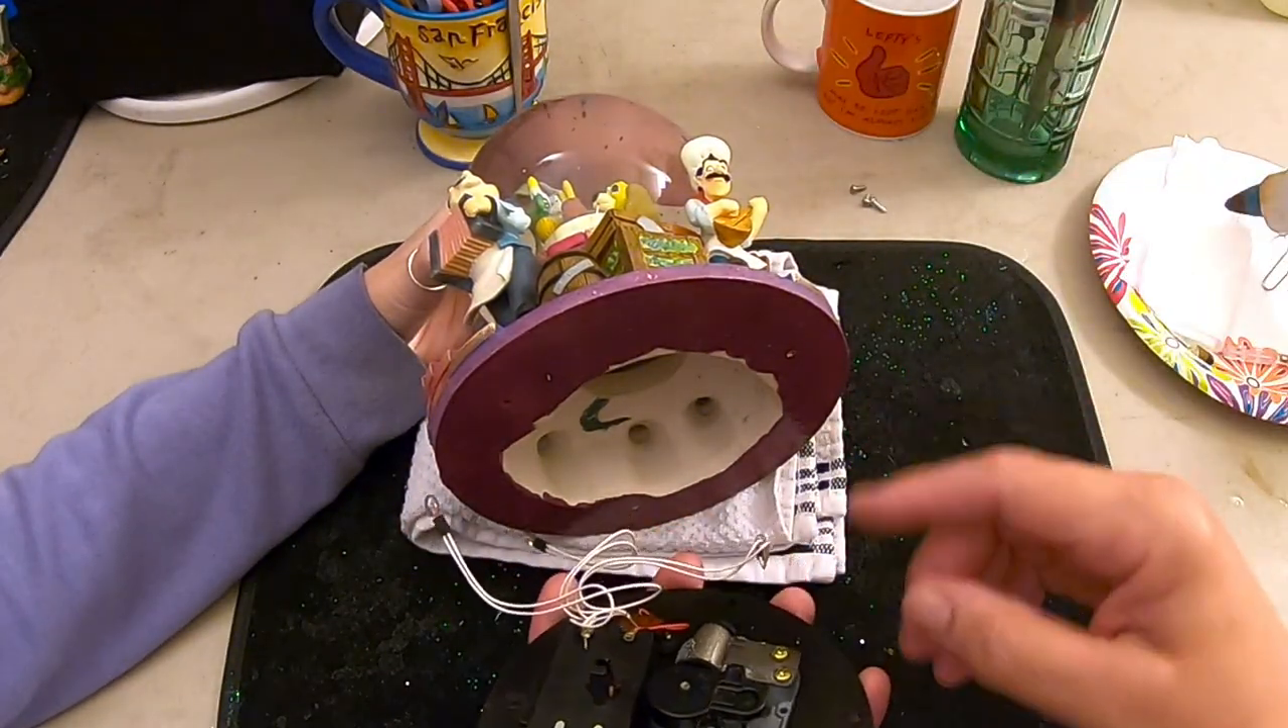And we have three spots here where these lights go so we got to get these lights back in there for those buildings and these just kind of slide in there.